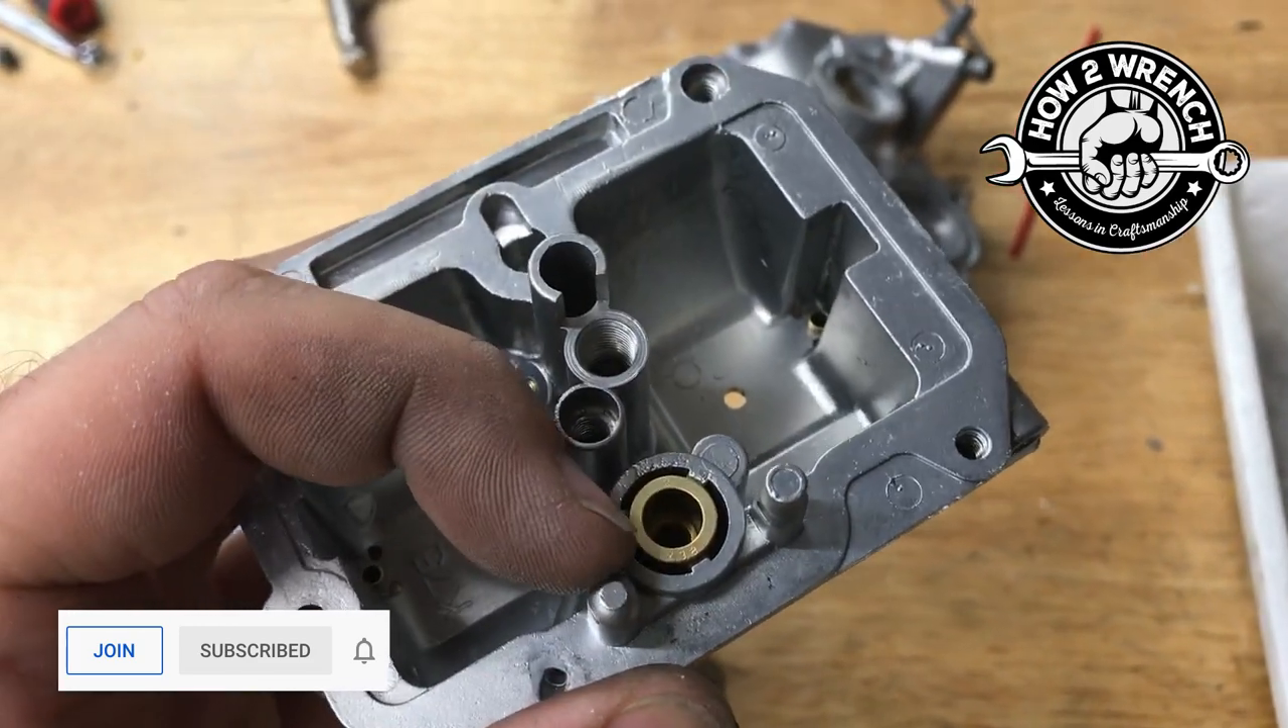The seat is pressed in.